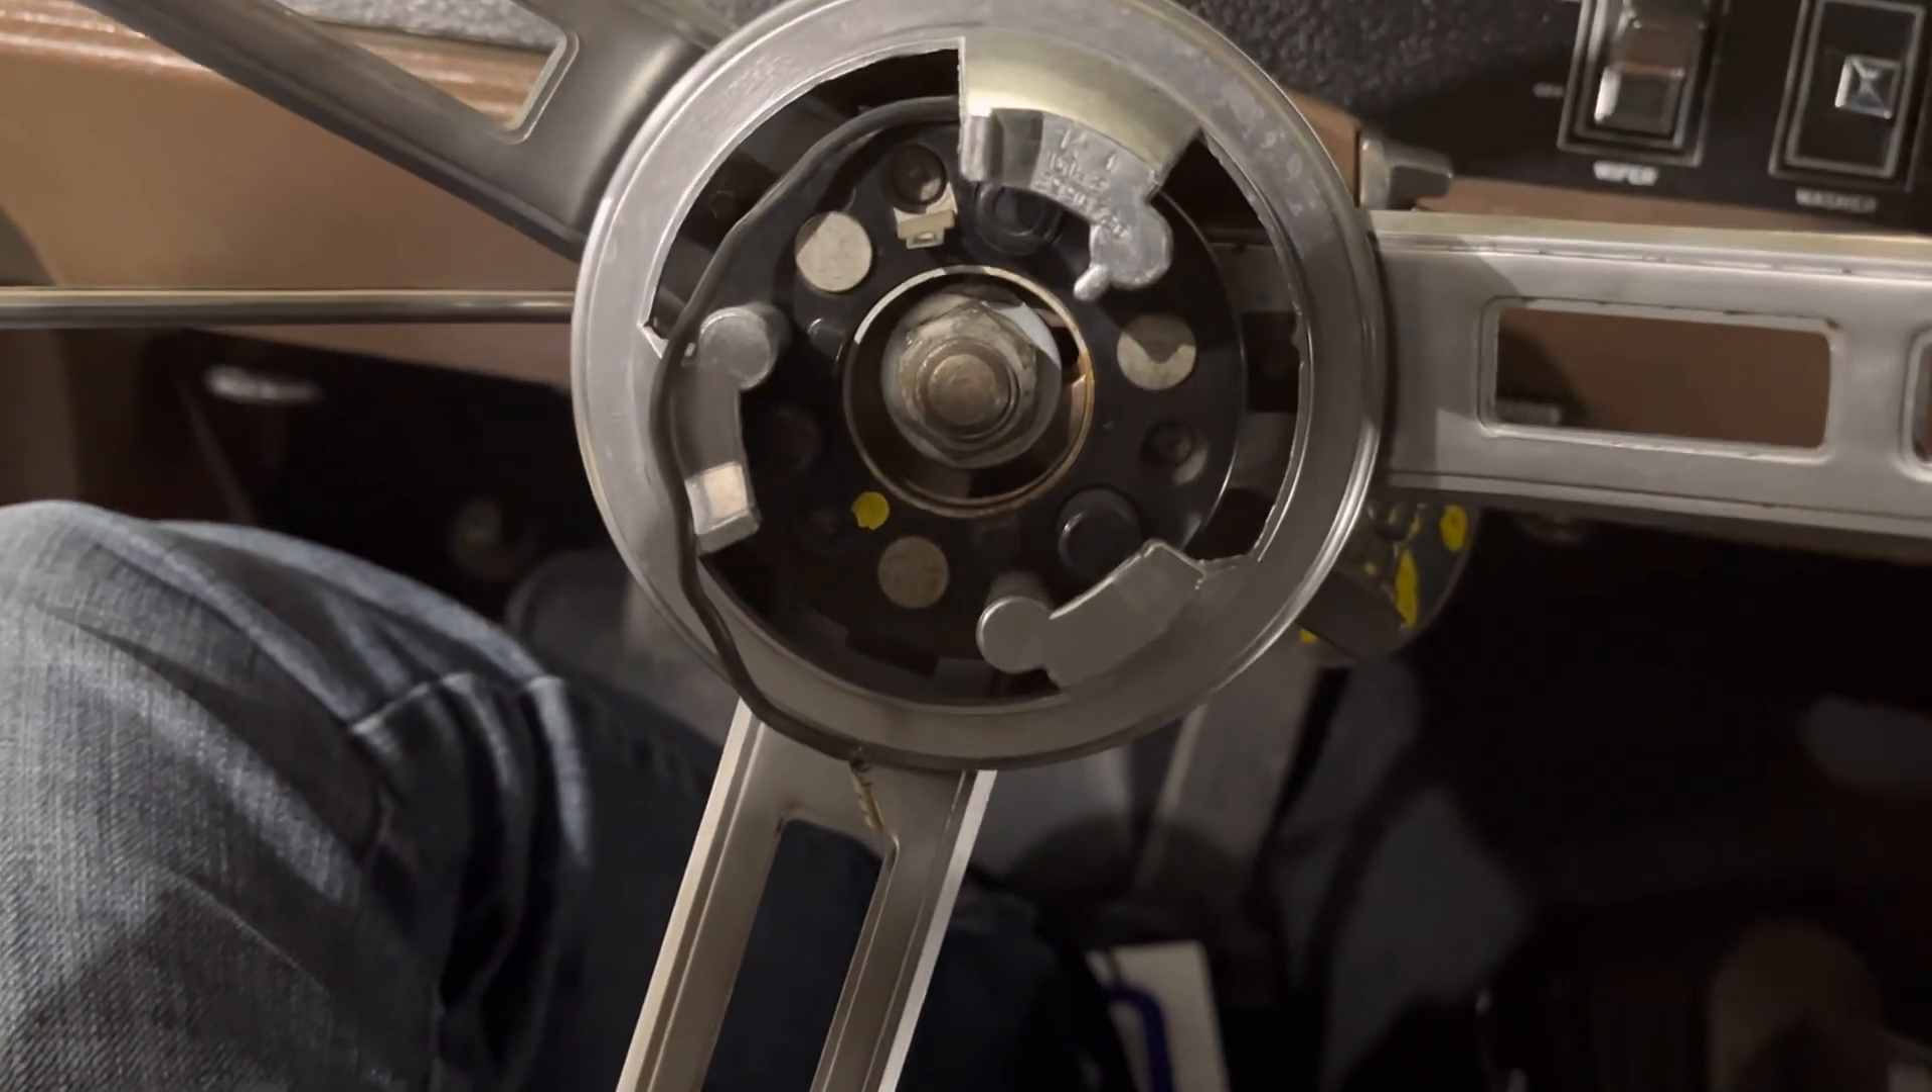Okay so now the horn button is off.